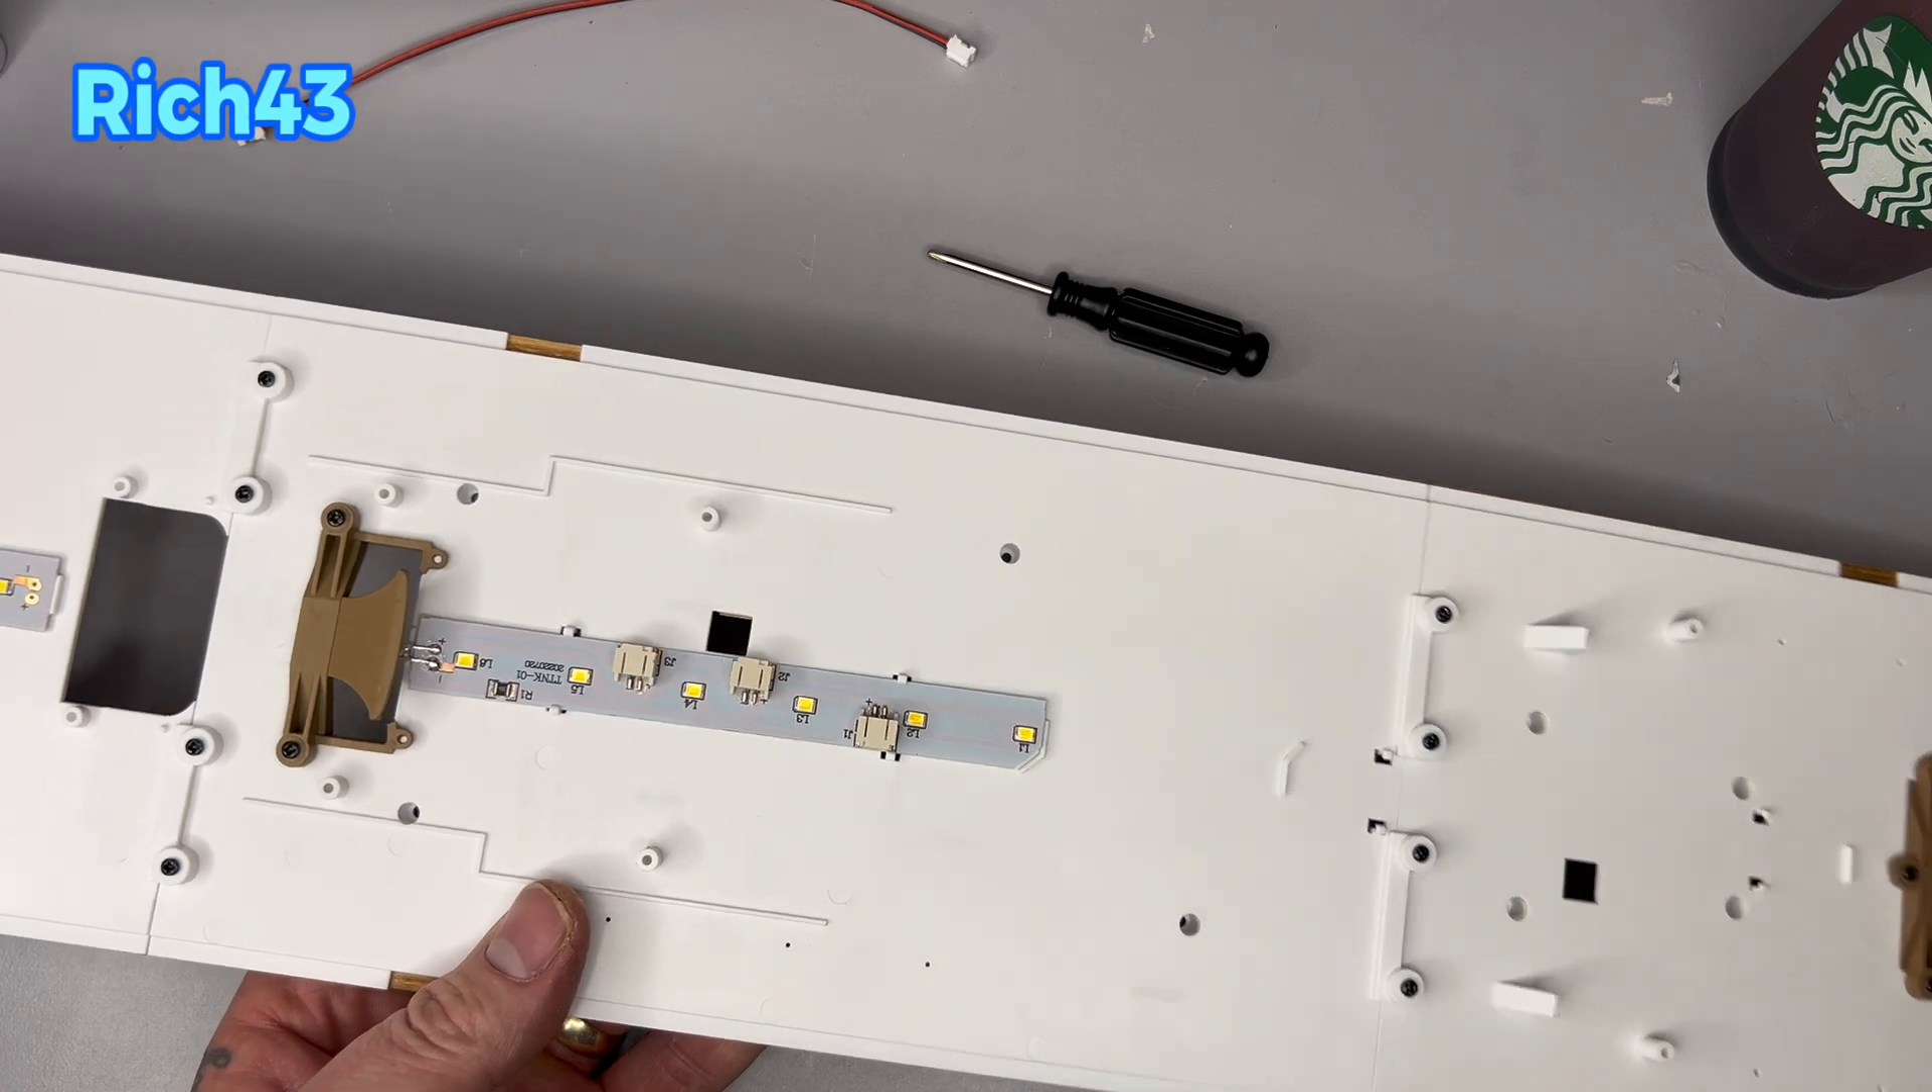There you have your led strip fitted to the bottom of the deck the promenade deck.